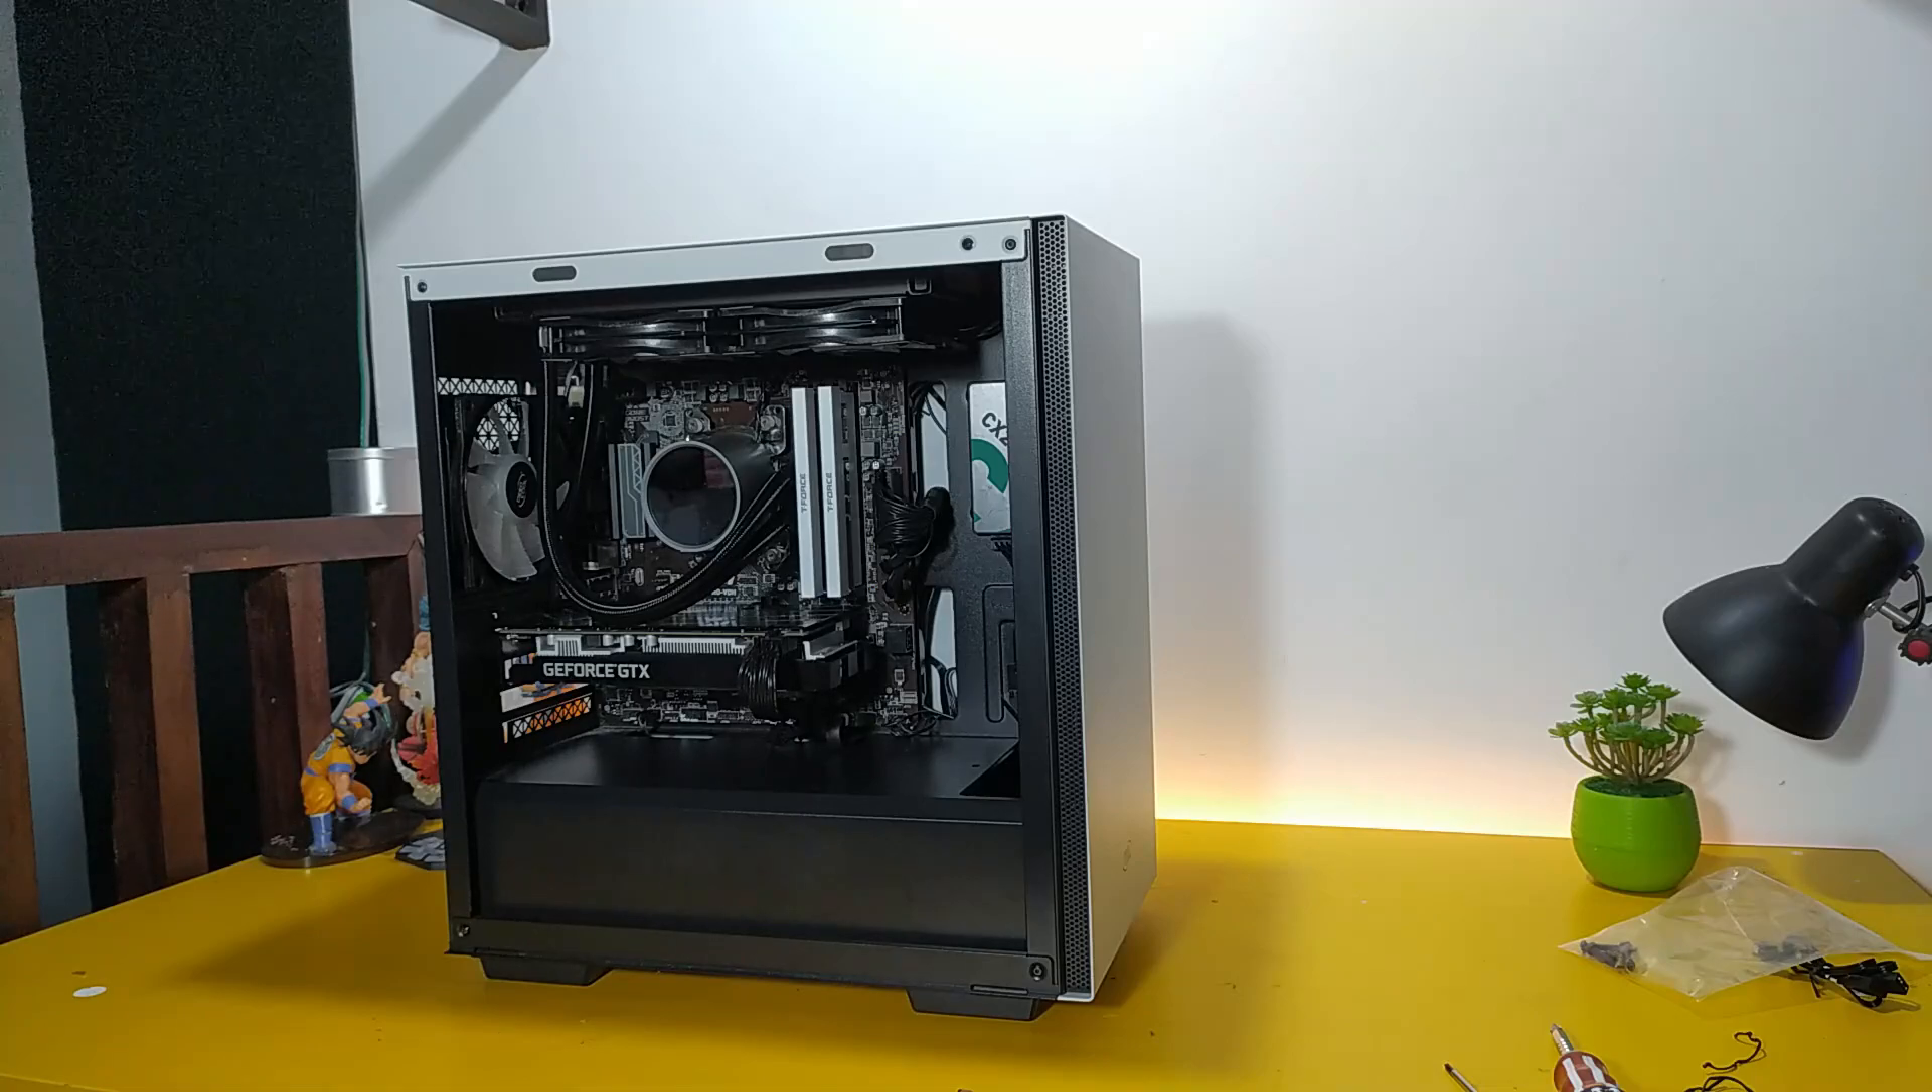Proses pemasangan liquid cooler sudah terpasang dan bisa kita nyalain.